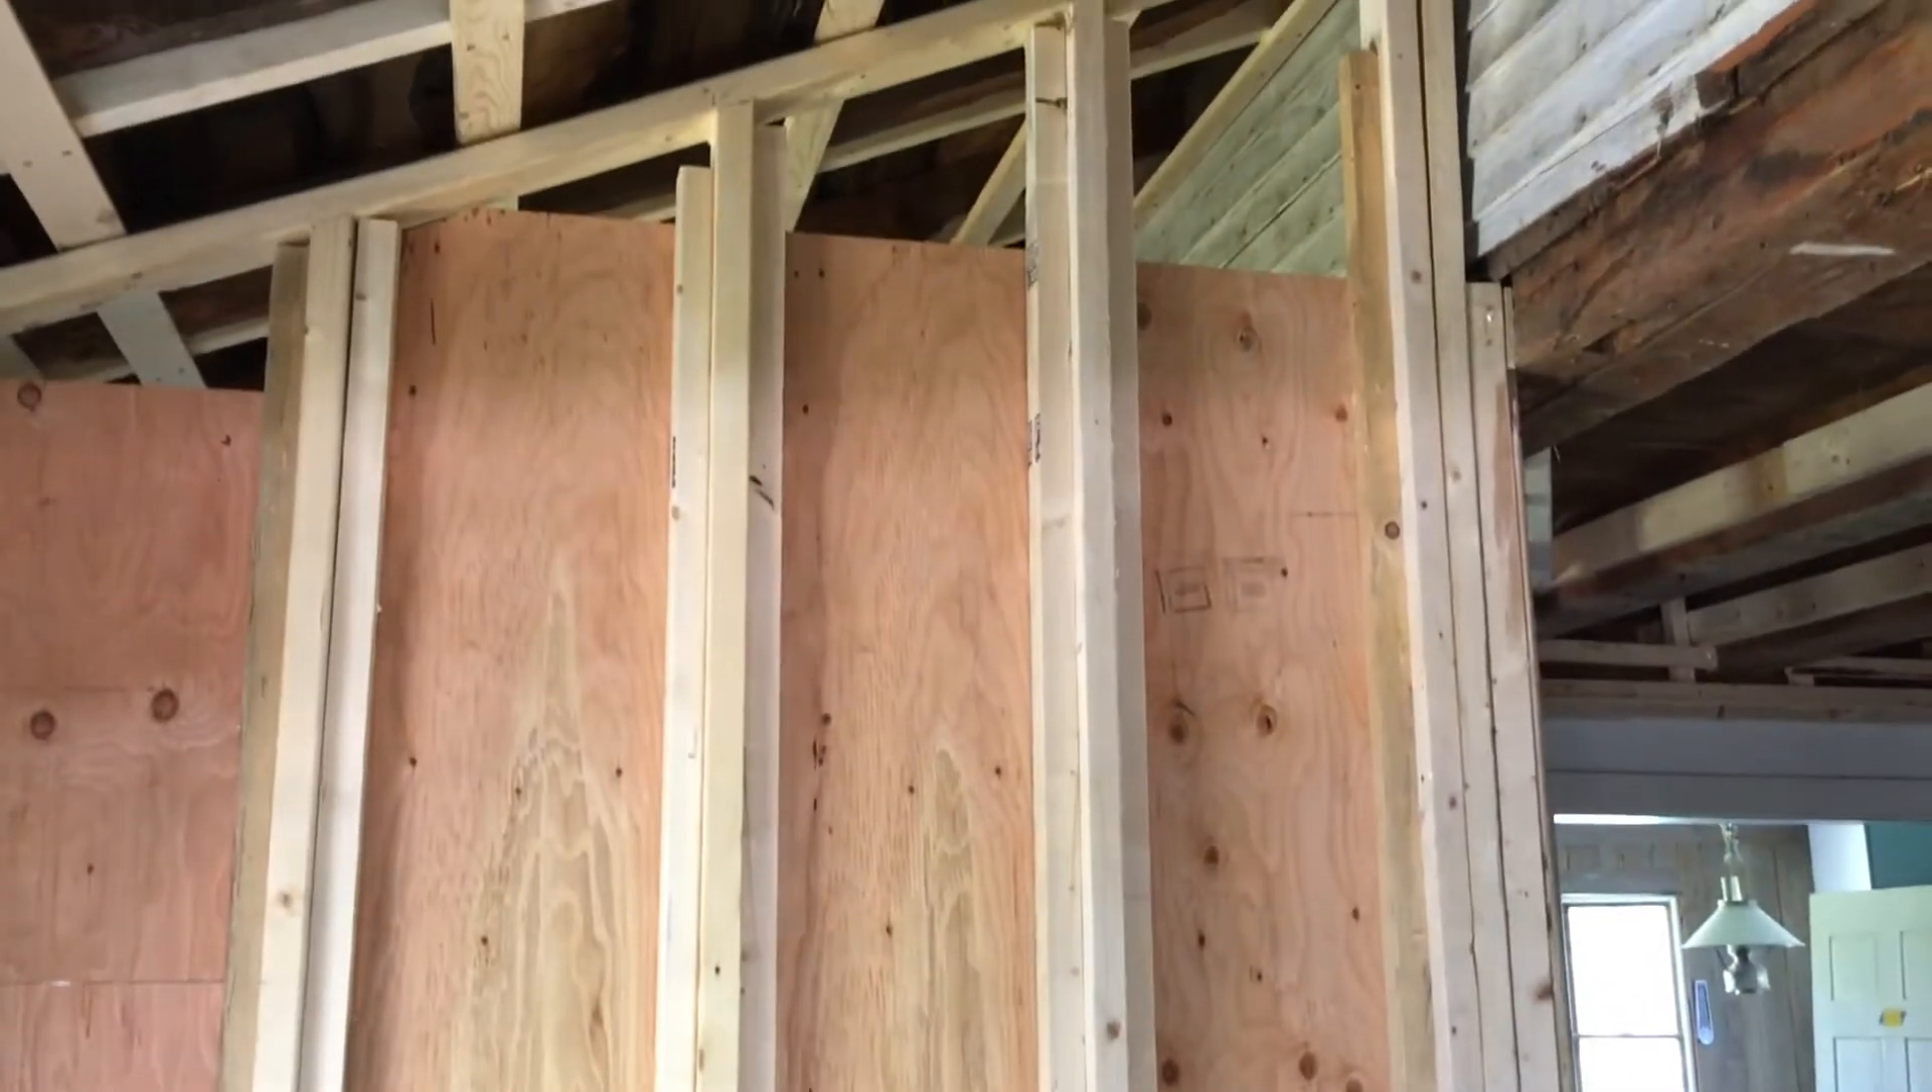The big thing to notice is now there is all plywood blocking in this wall for the pantry.